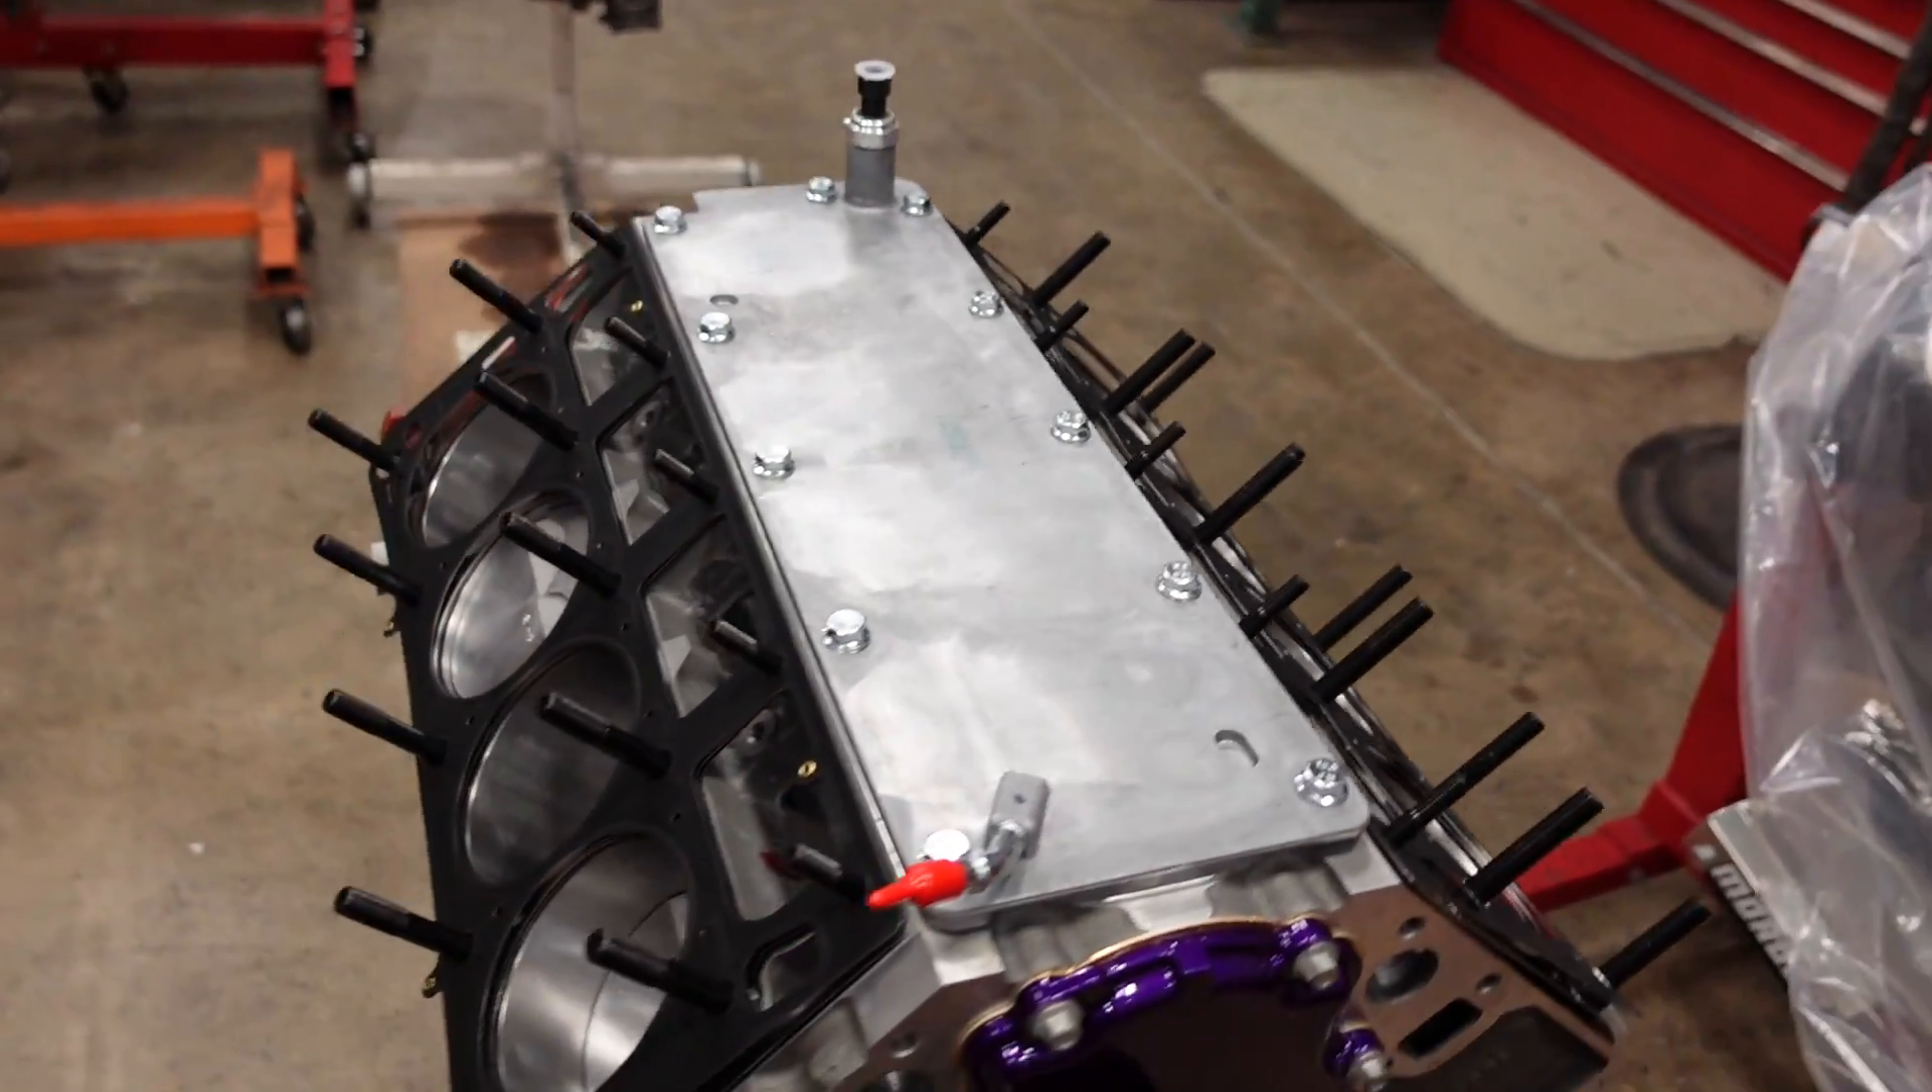Head studs are all installed on the engine.